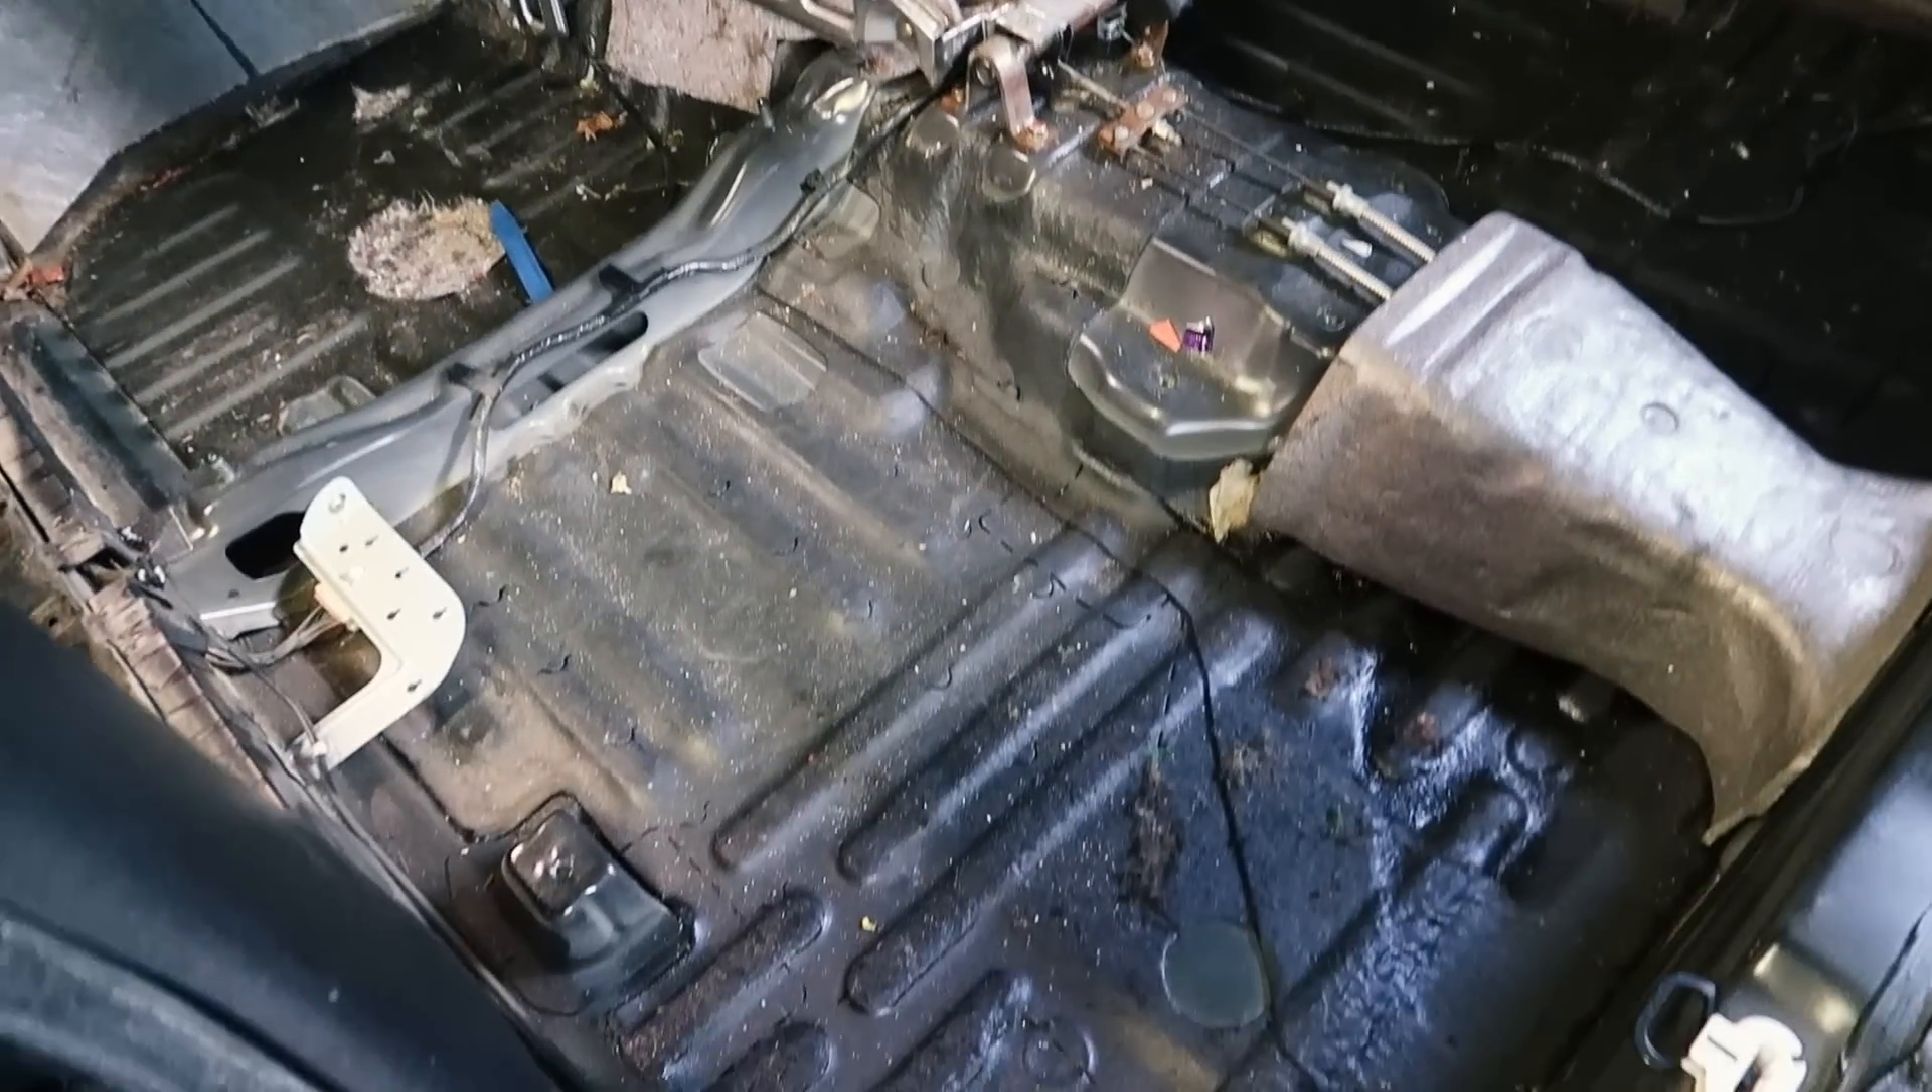So we got the interior stripped out we got the carpet stripped out.